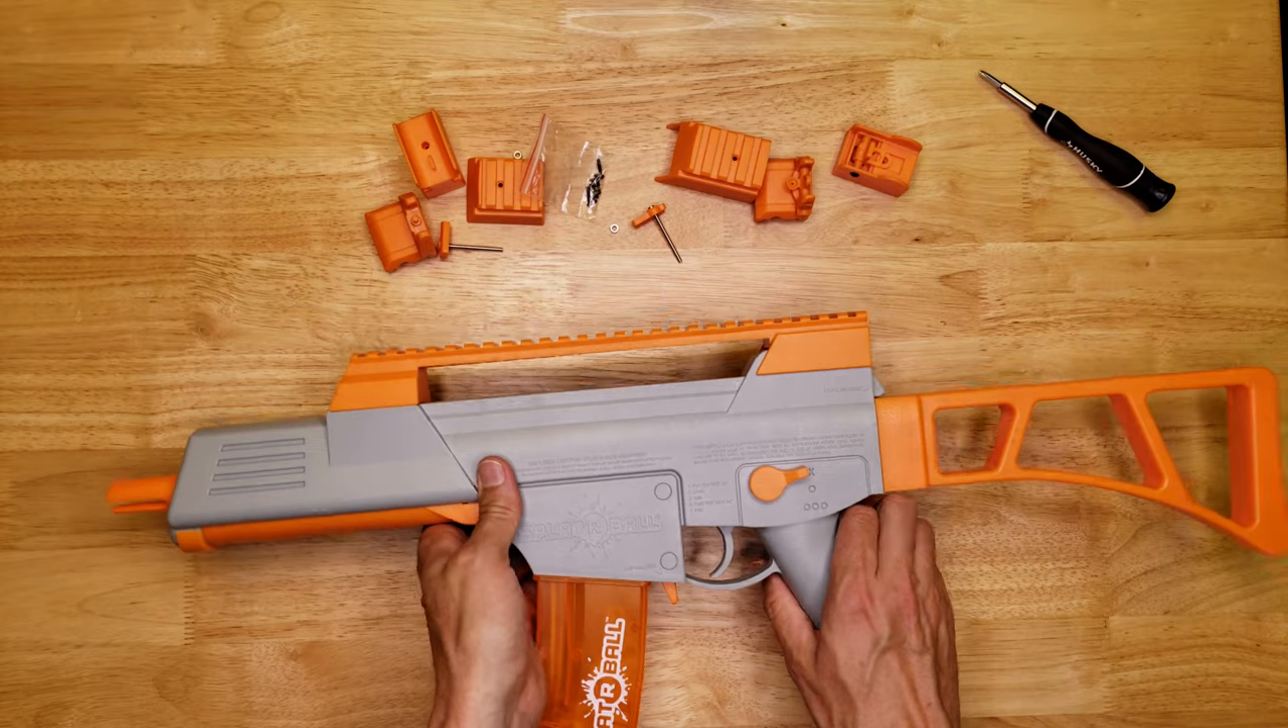Okay so now we have this tactical rail on the top here and it completely changes the appearance of the blaster.